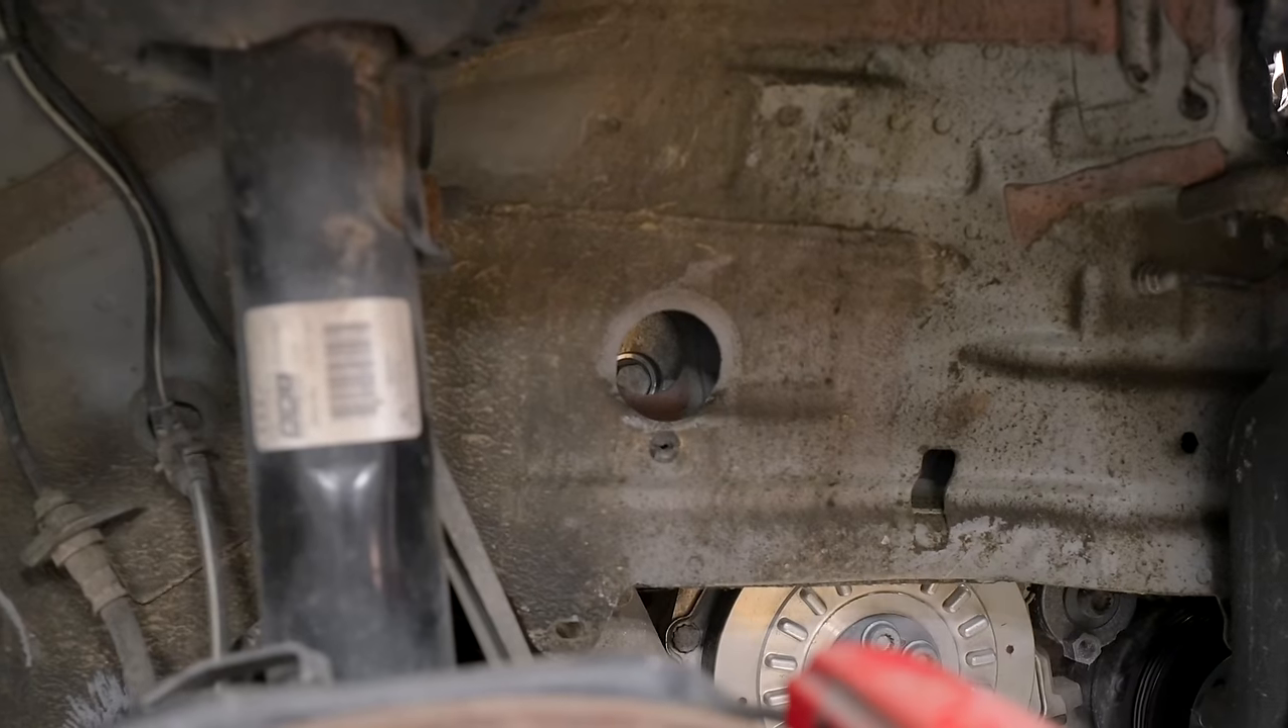Come look at how offset this bolt hole is from the bolt.